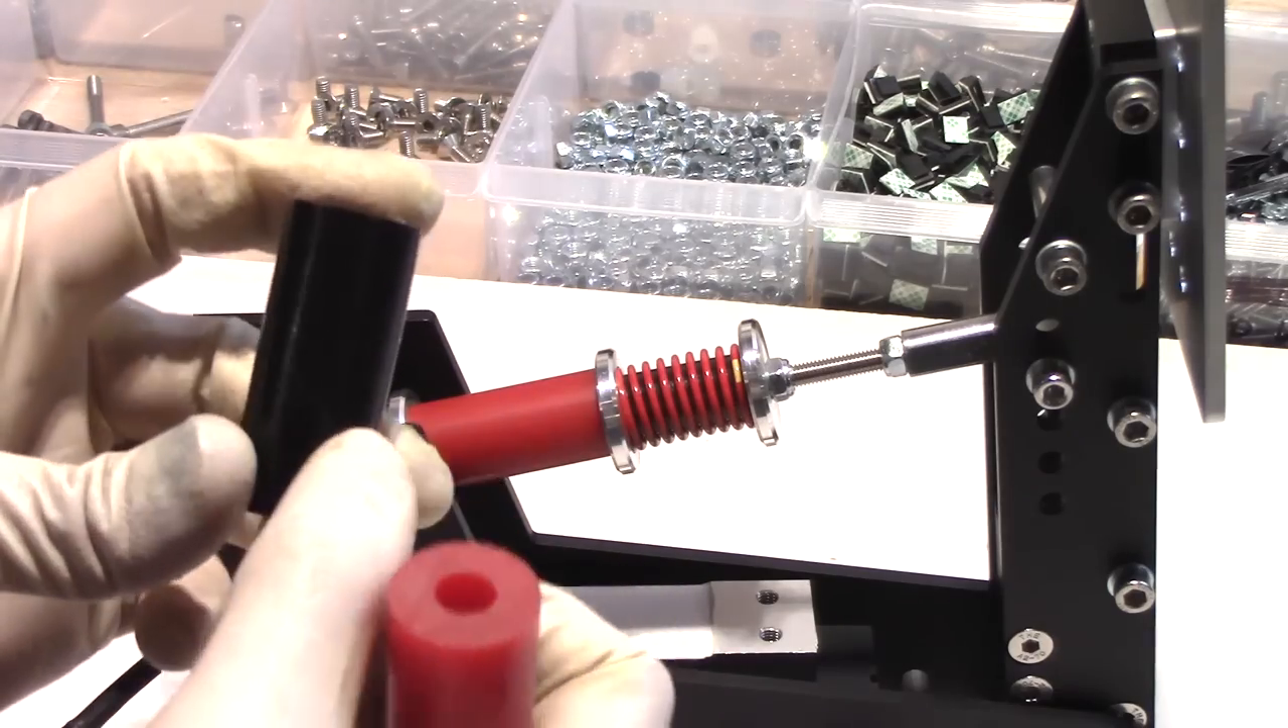All right, so here's what the two polyurethane bushings look like when they're taken off the pedal.